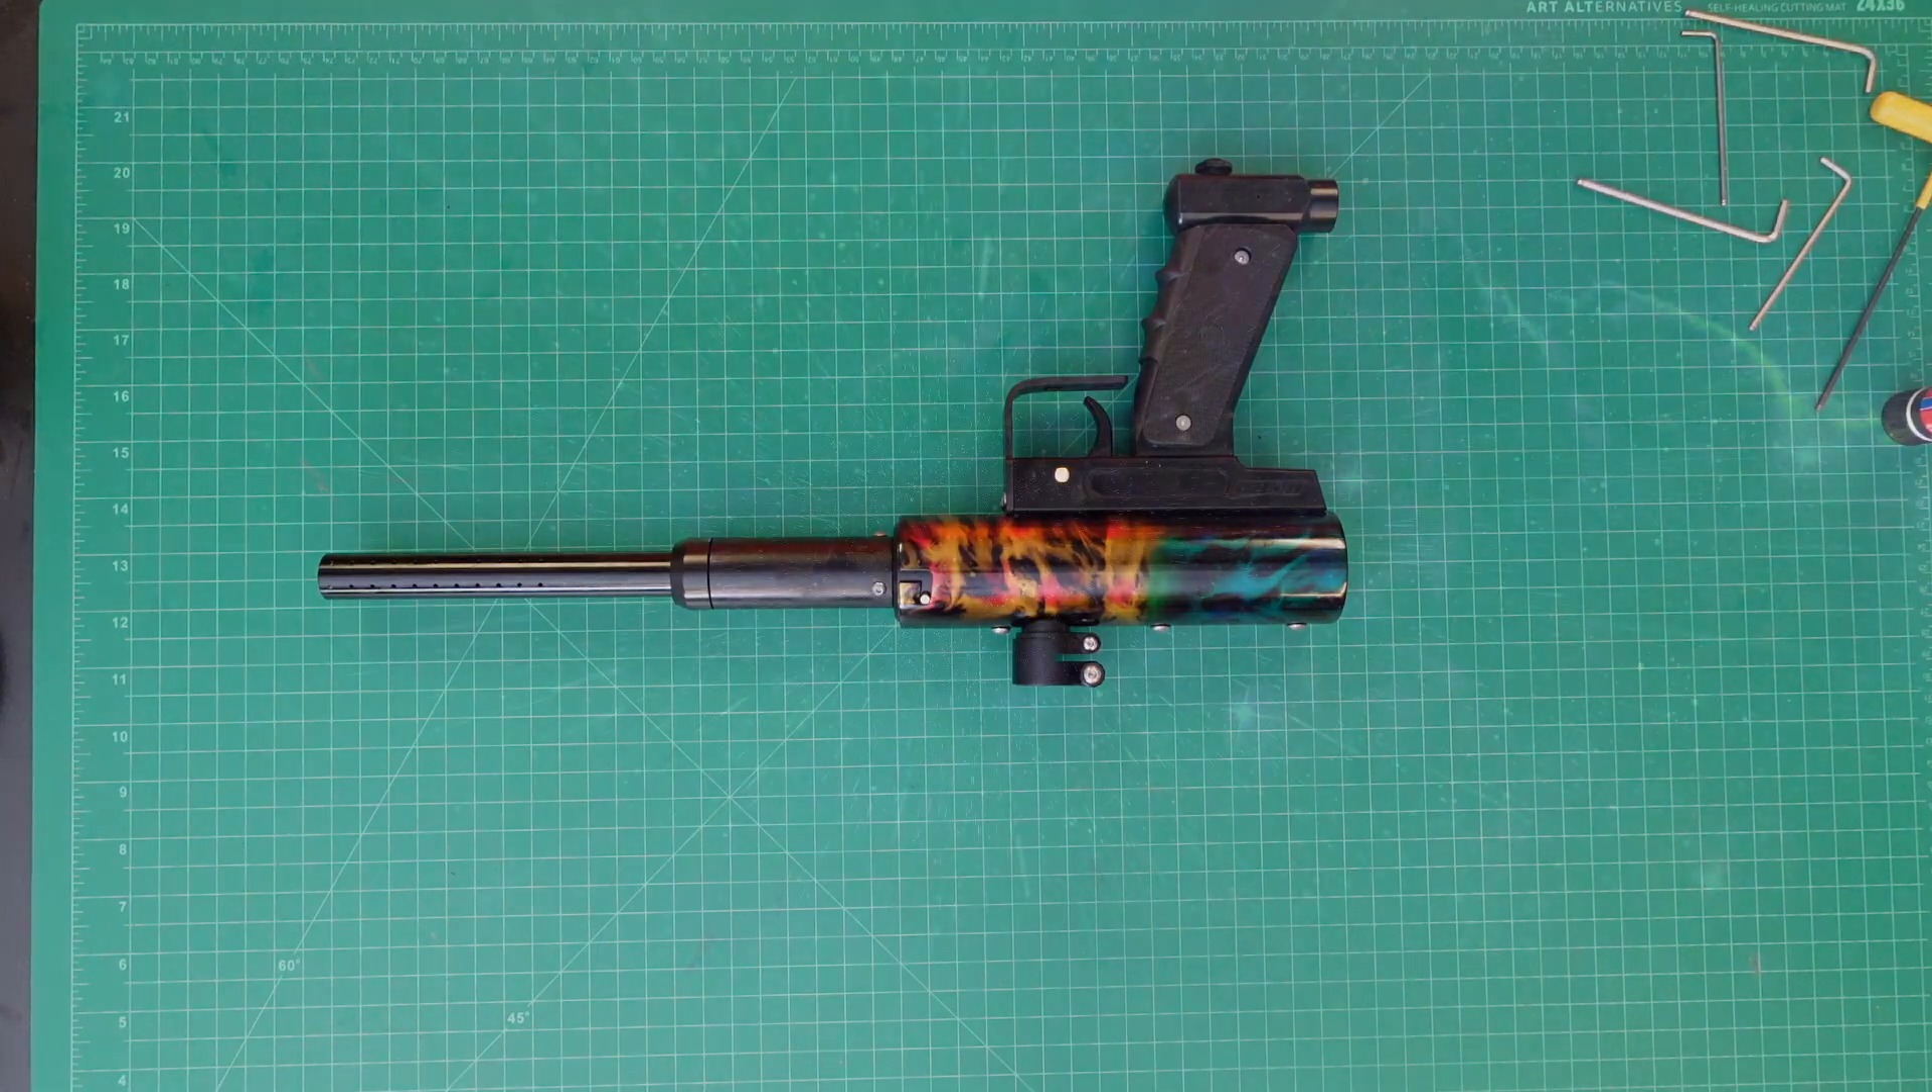Your N1 Supernova assembly is now complete.